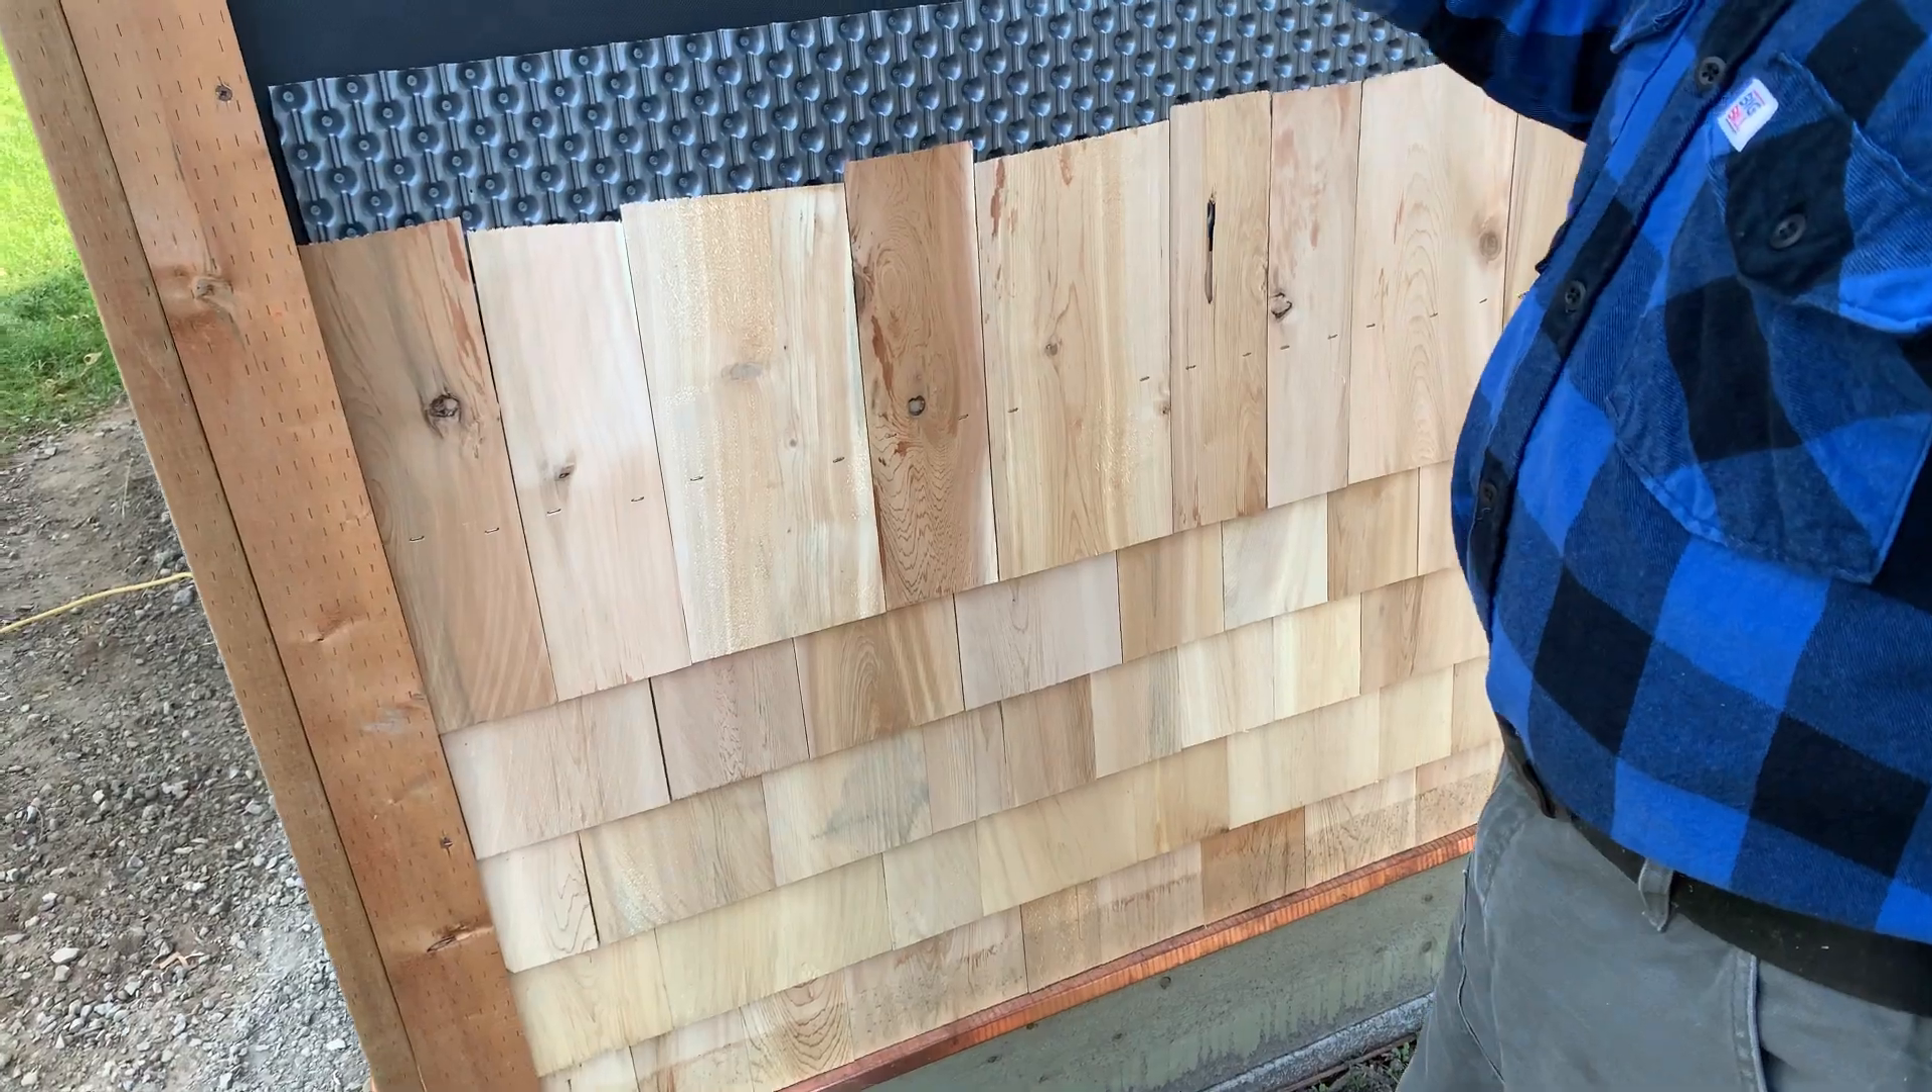Cedar shingles is what is what I'm putting on here now and that's most of what I want to talk to you about now.